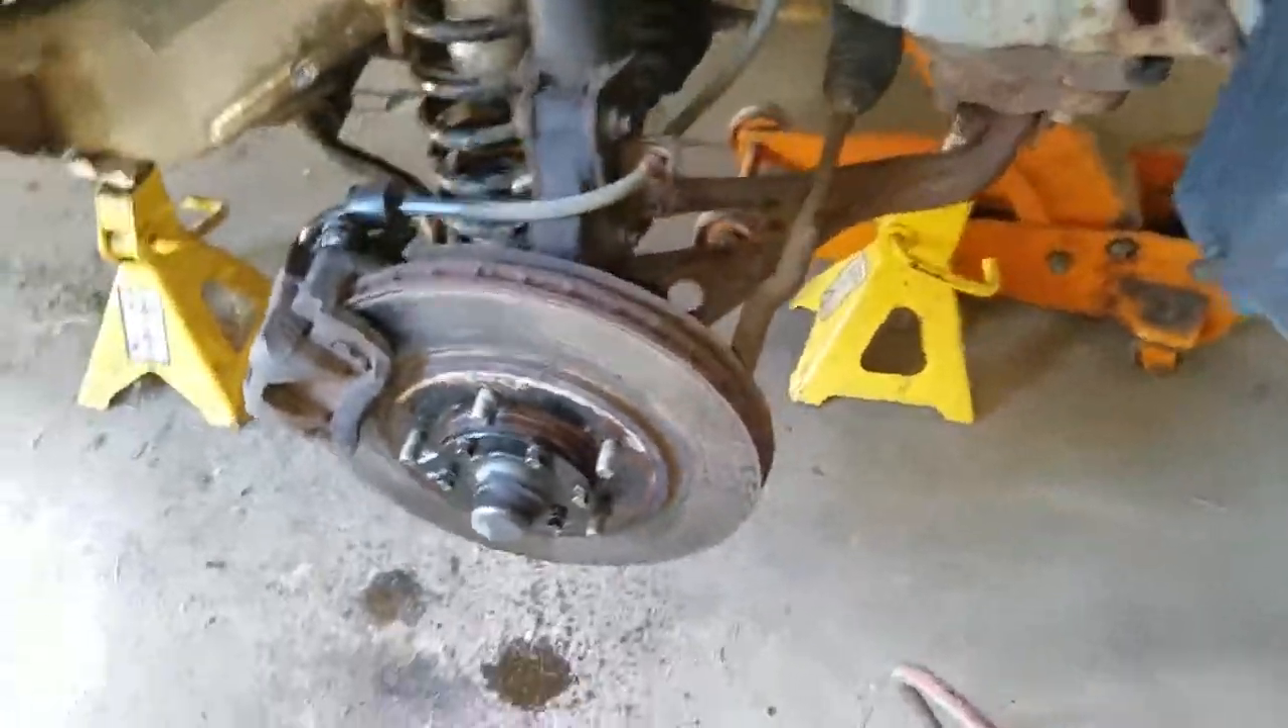Alright we are back so I have the tire removed.